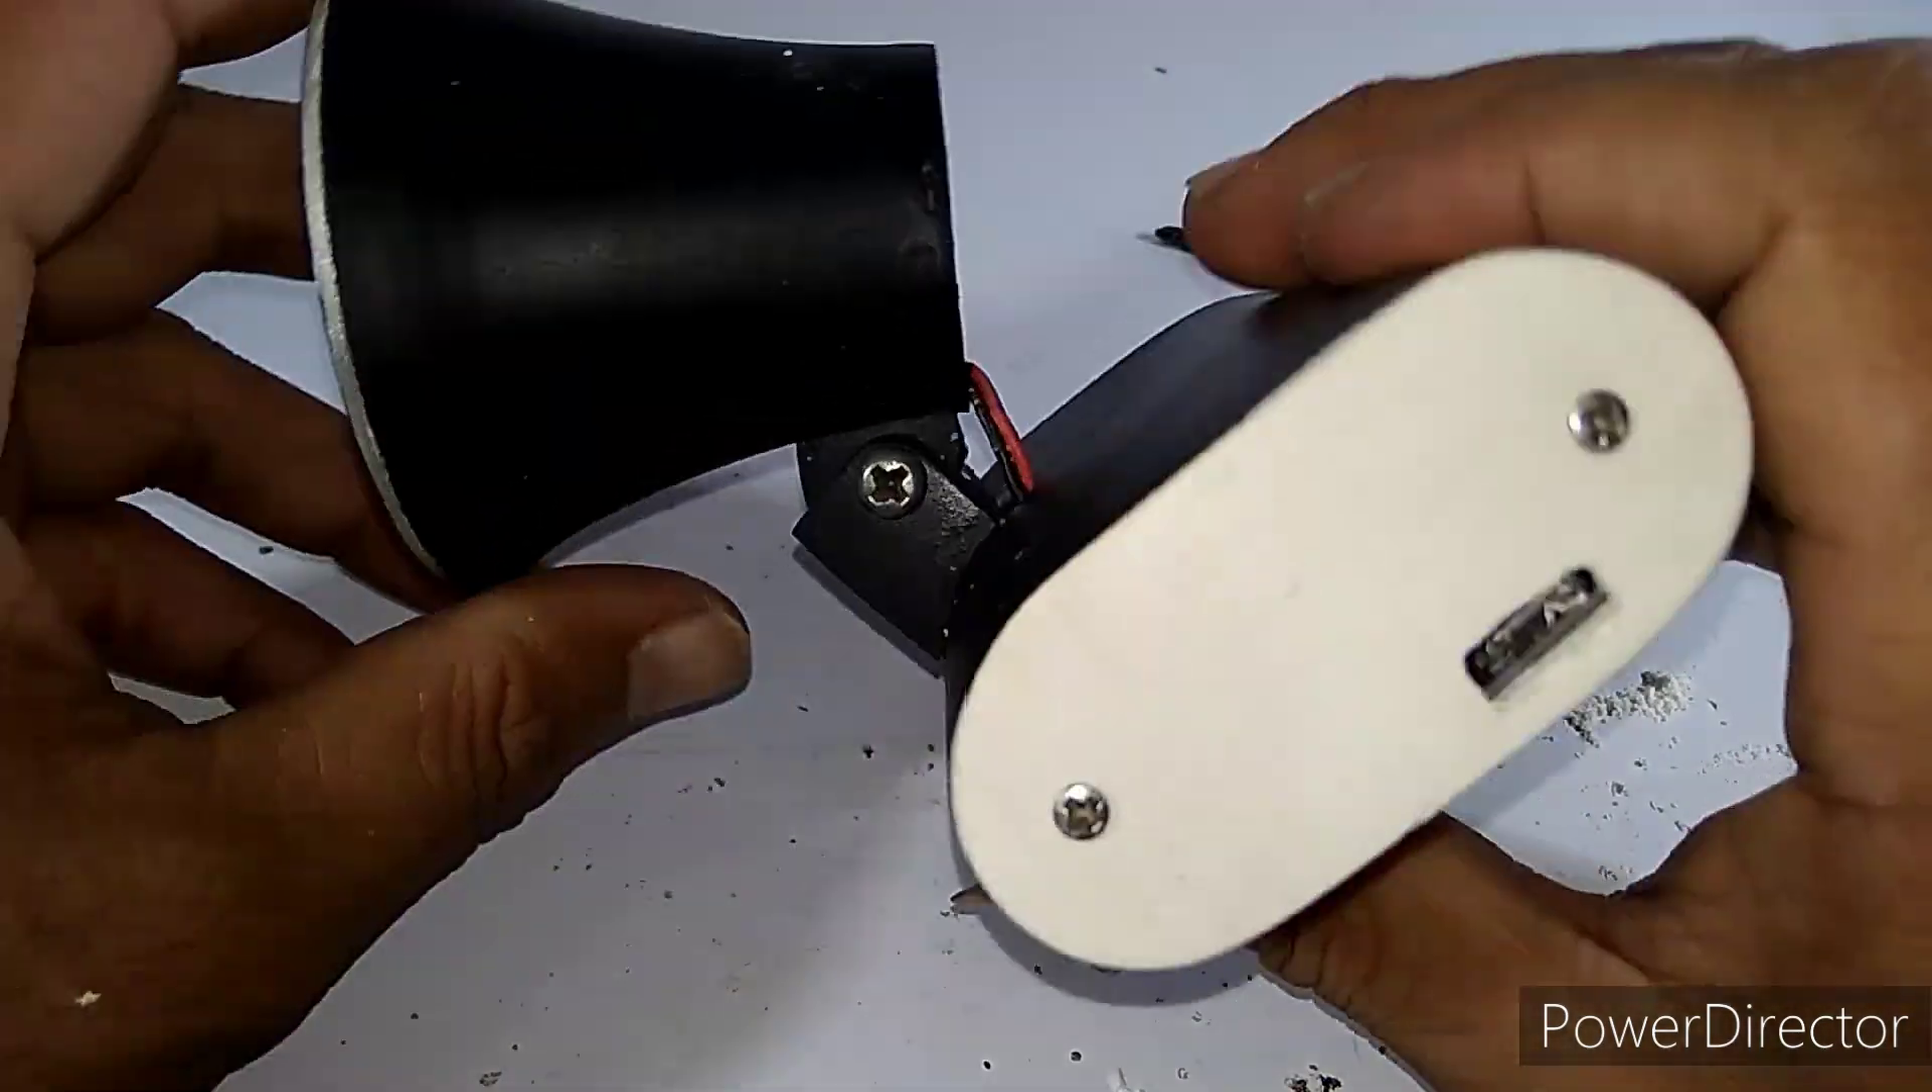Saya pasang untuk Kedua skrup nya Dan saya pasang juga Untuk baut Engsel nya Oke Ini sudah siap.